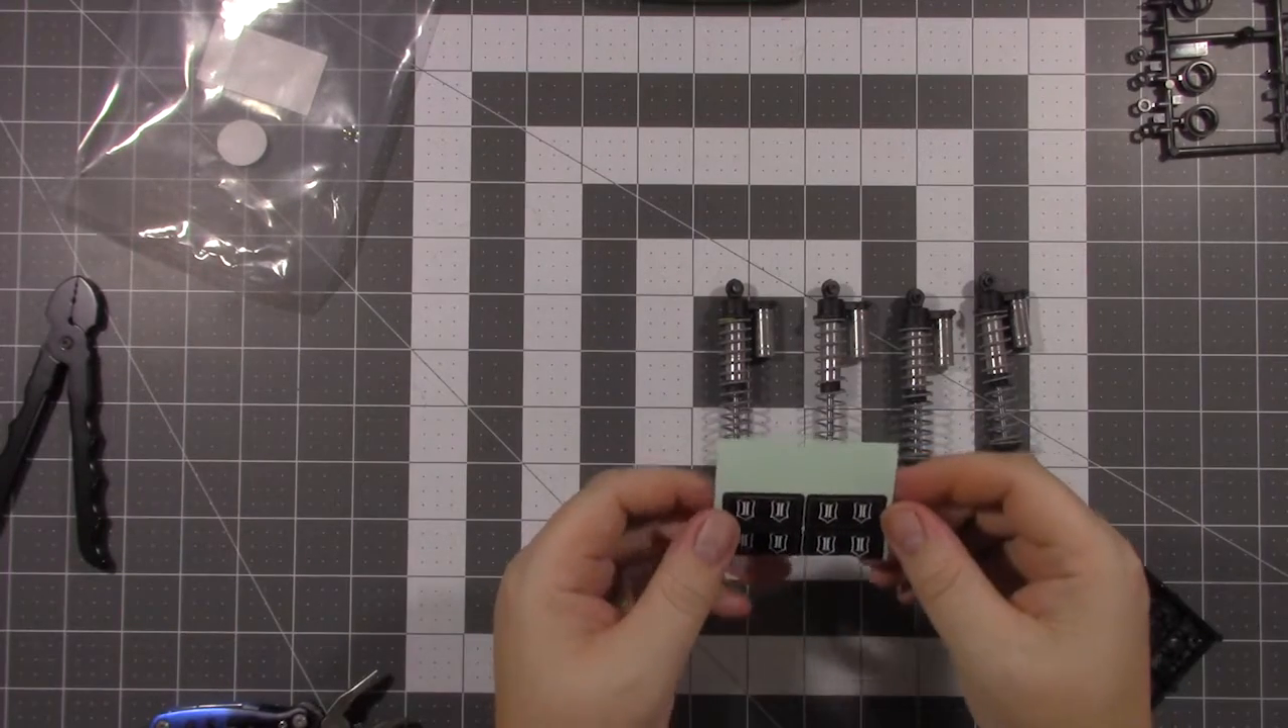These shocks do come with some decals for the reservoirs i didn't put them on yet.